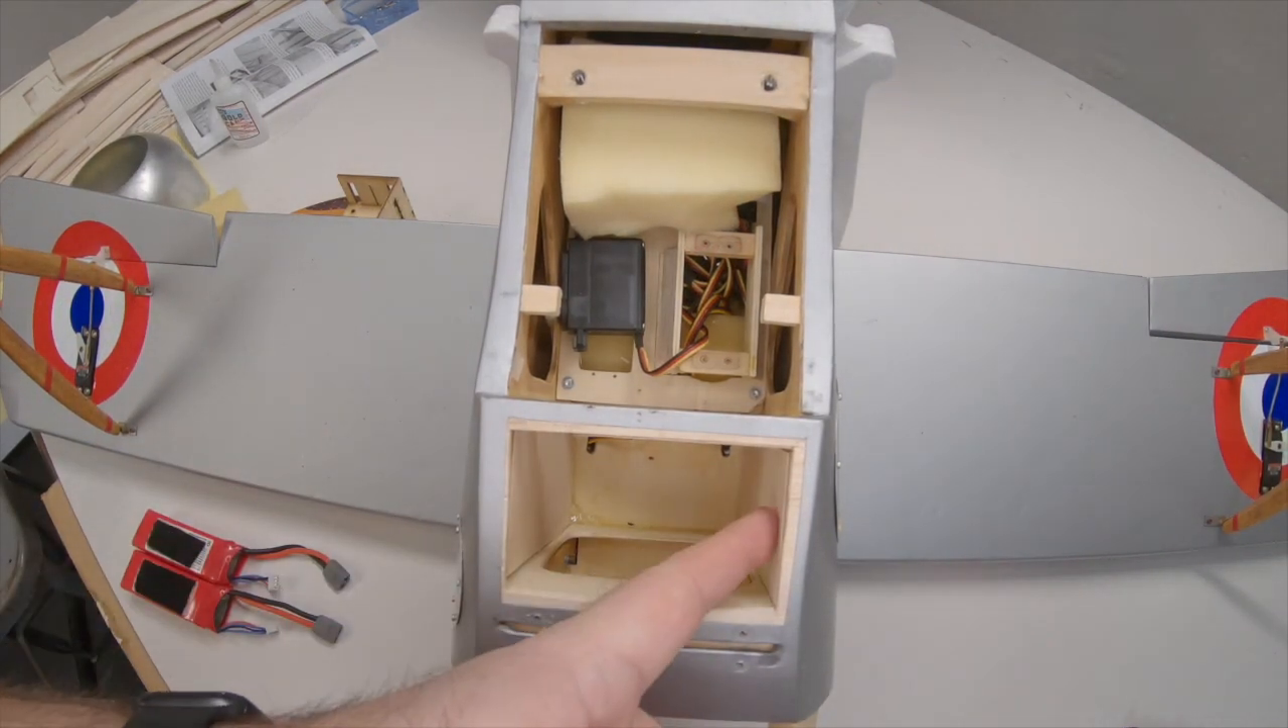So here you can see I've built my box on the inside just a couple of sheets of box sides and then the idea when you're all done is the batteries will go in here like this from underneath.